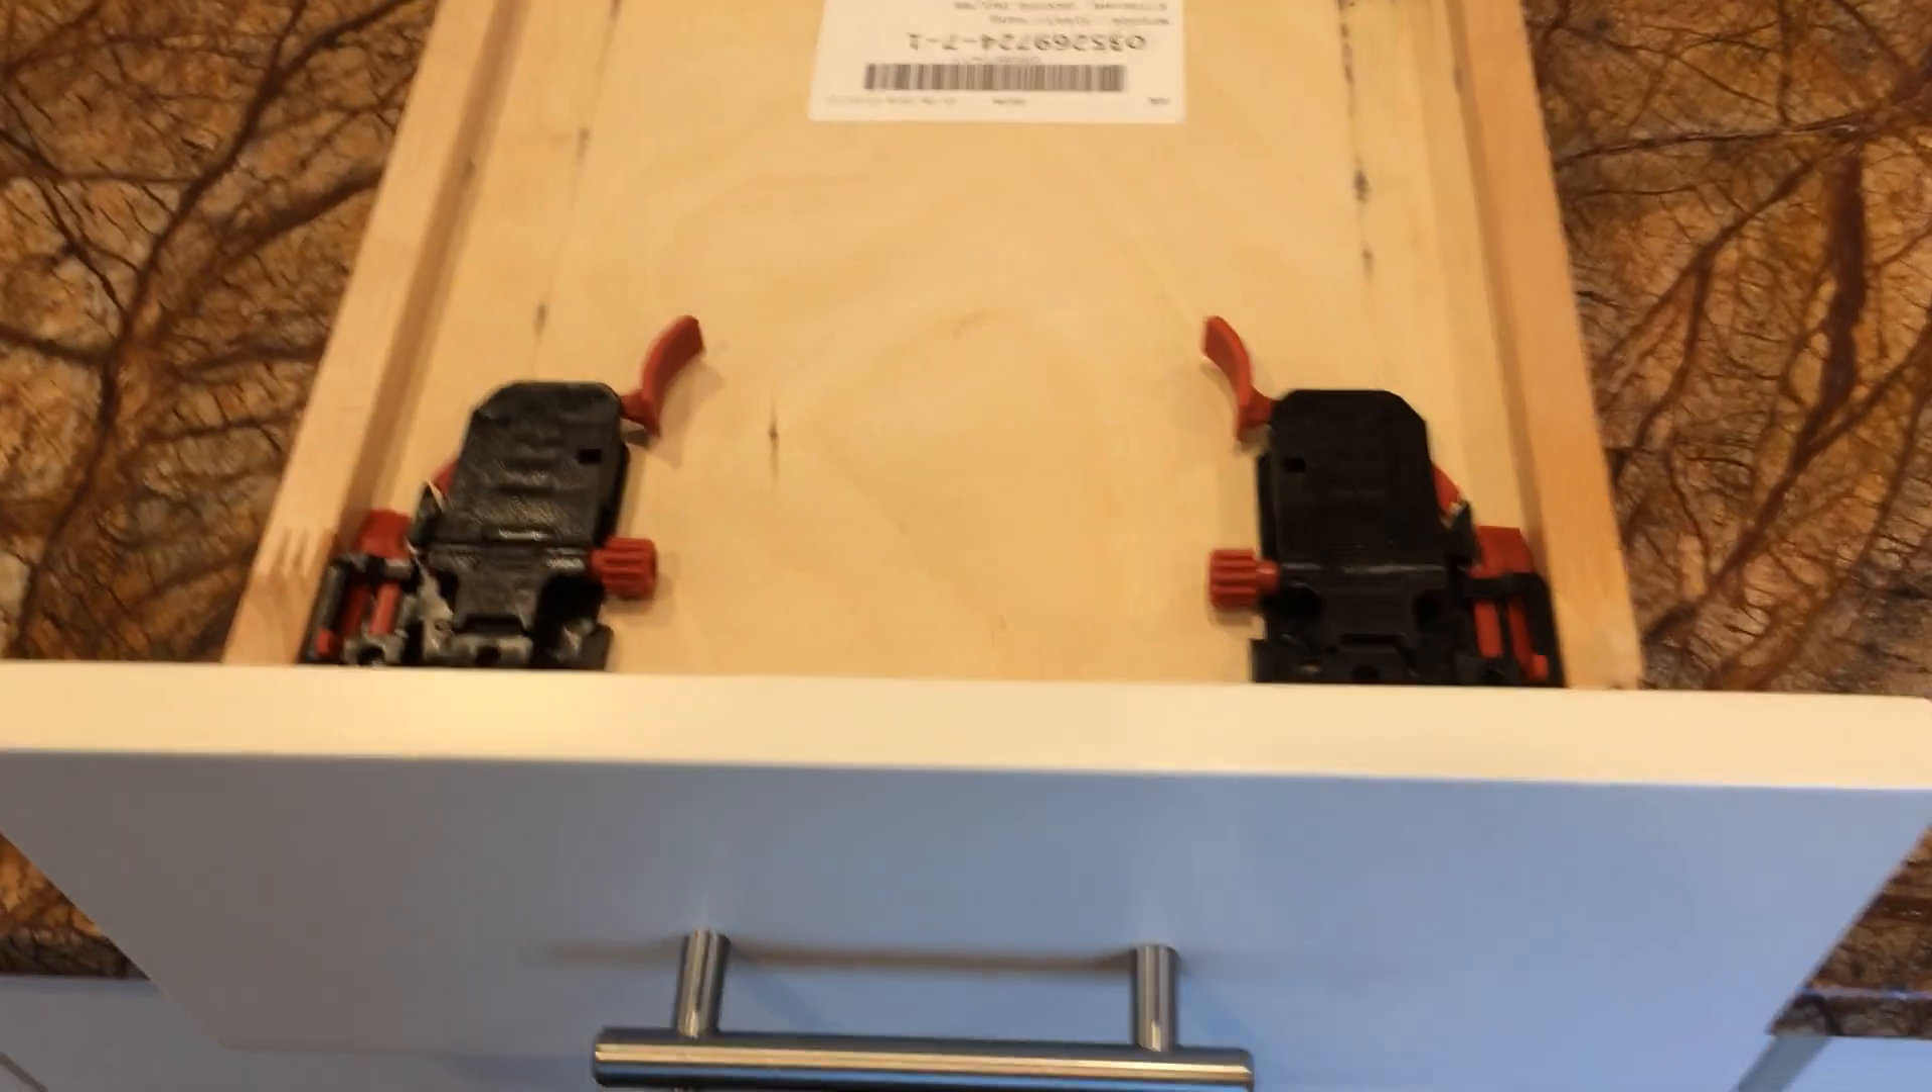So here's the drawer turned upside down and removed.